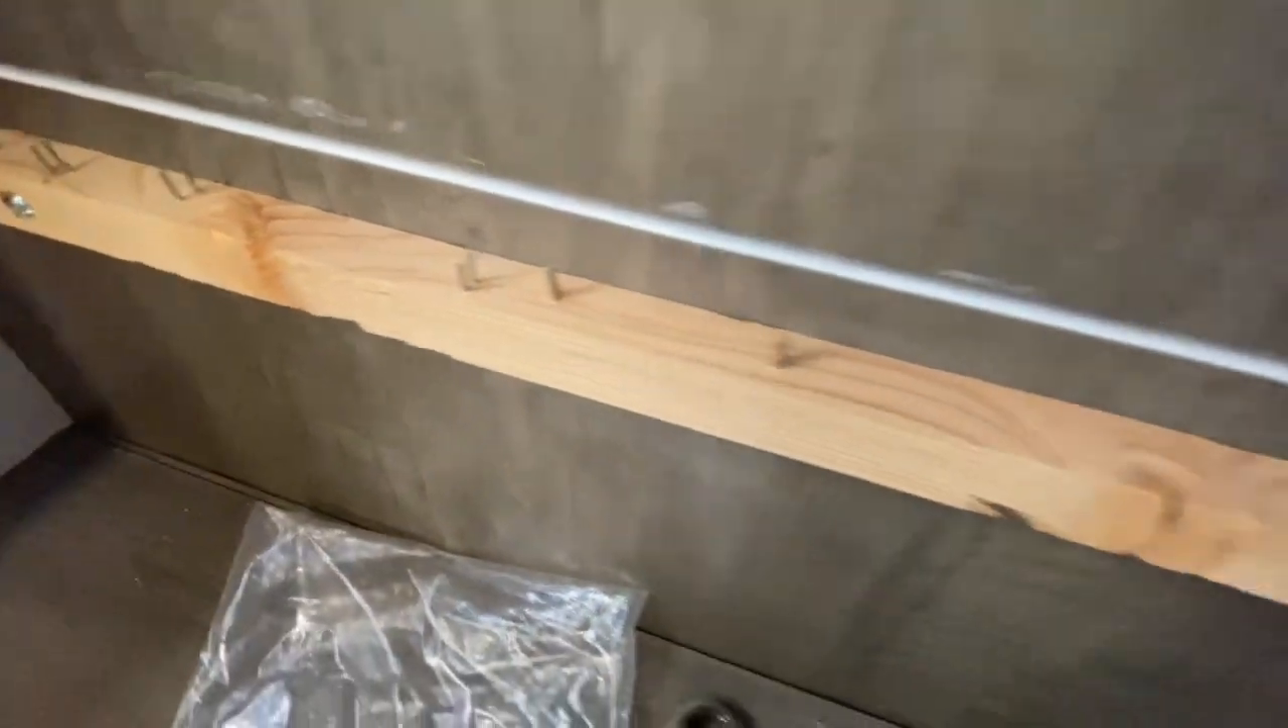Um it's kind of weird there's tons of staples from the bottom up so I'm gonna have to get rid of those for the new countertop.